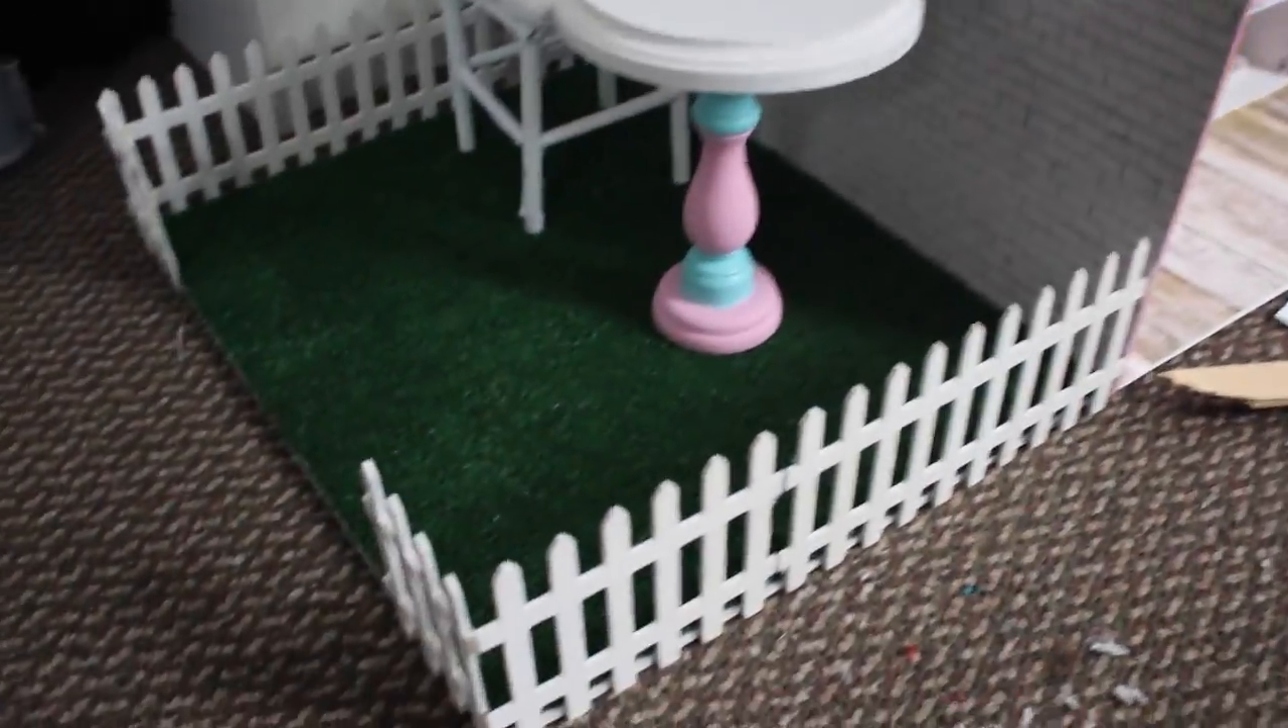The fence is up and I think it looks awesome.